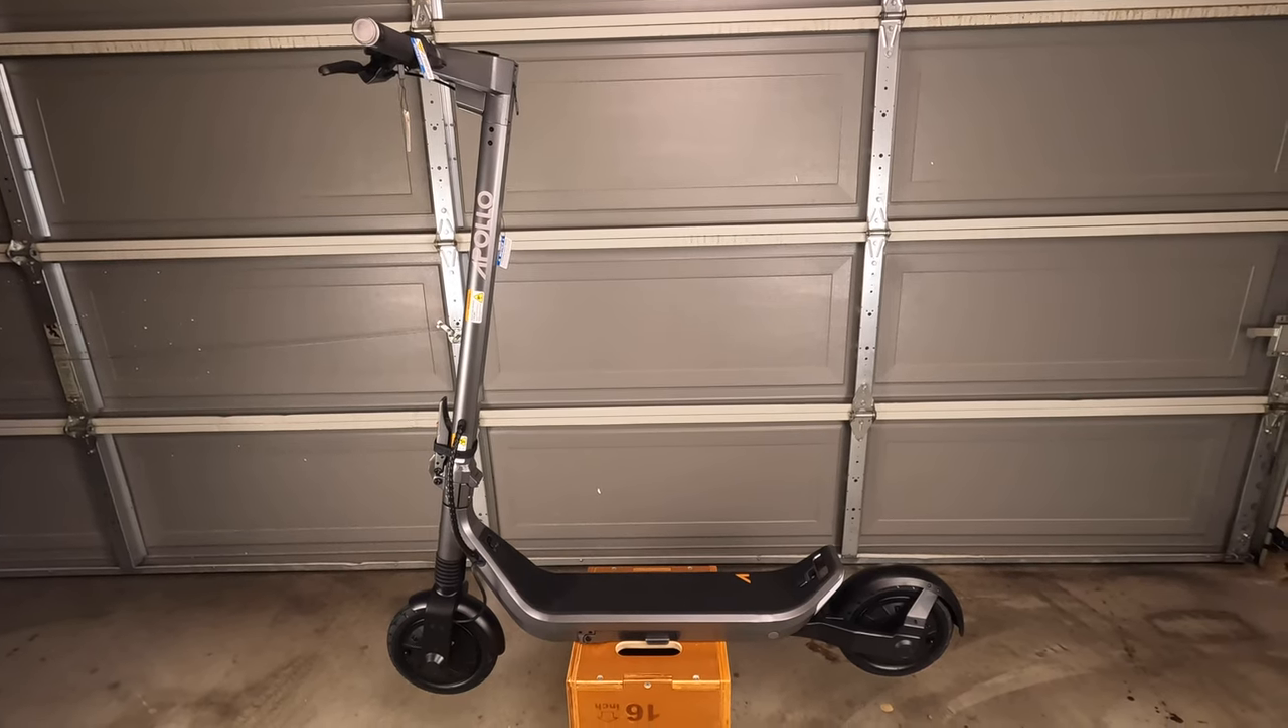We've got the head unit handlebars attached, the stem extended, locked into place.